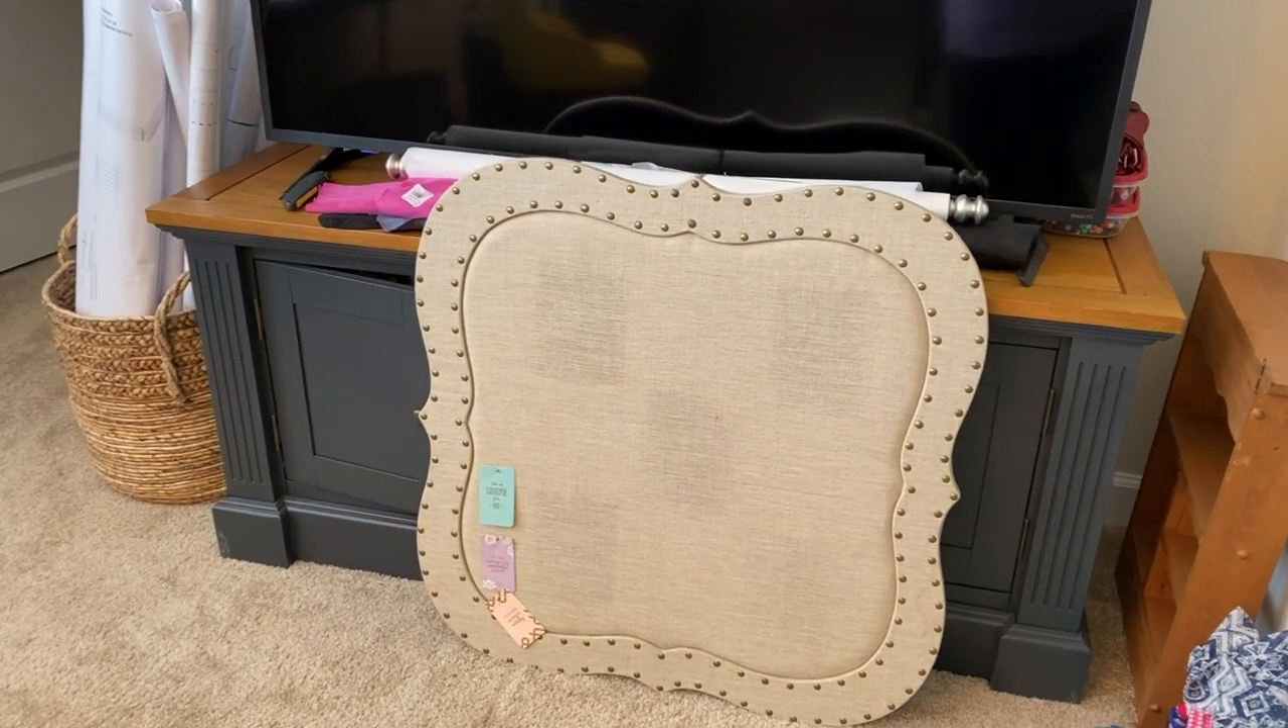I have two things that I still need to hang up on the wall. This being one of them. It's my bulletin board.